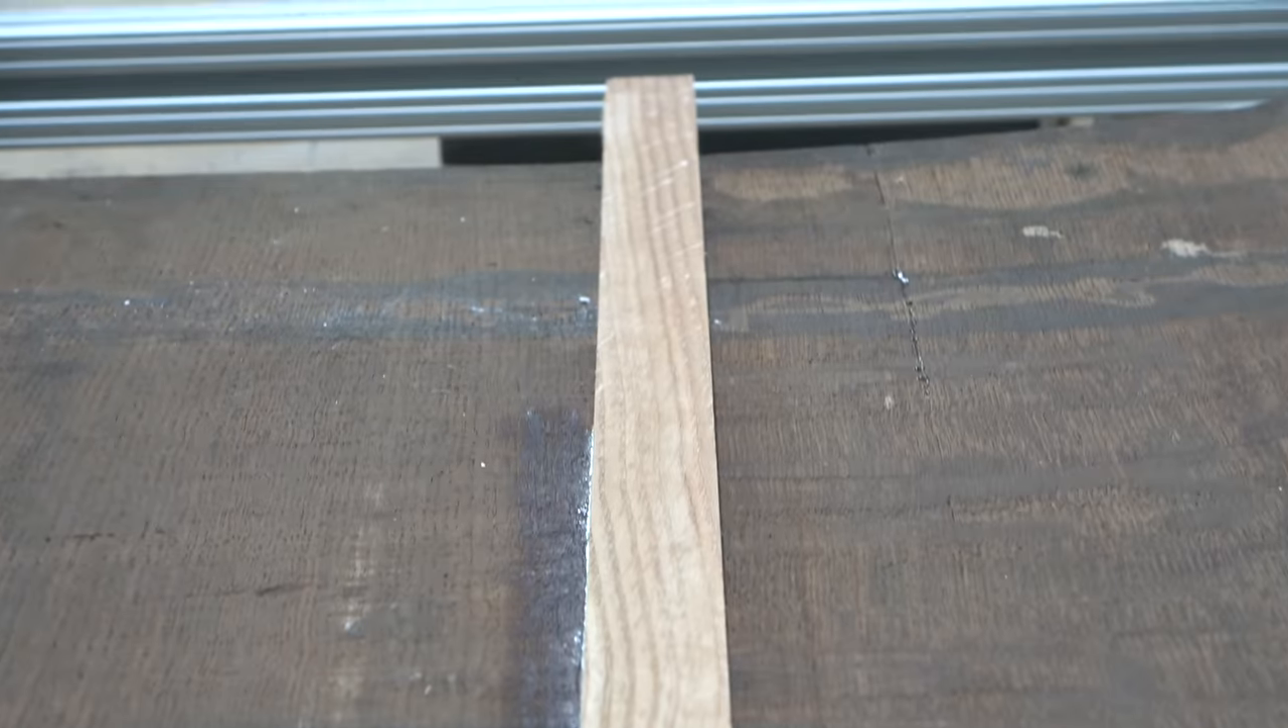Now, of course, this piece of wood is proud You can see it's standing up.